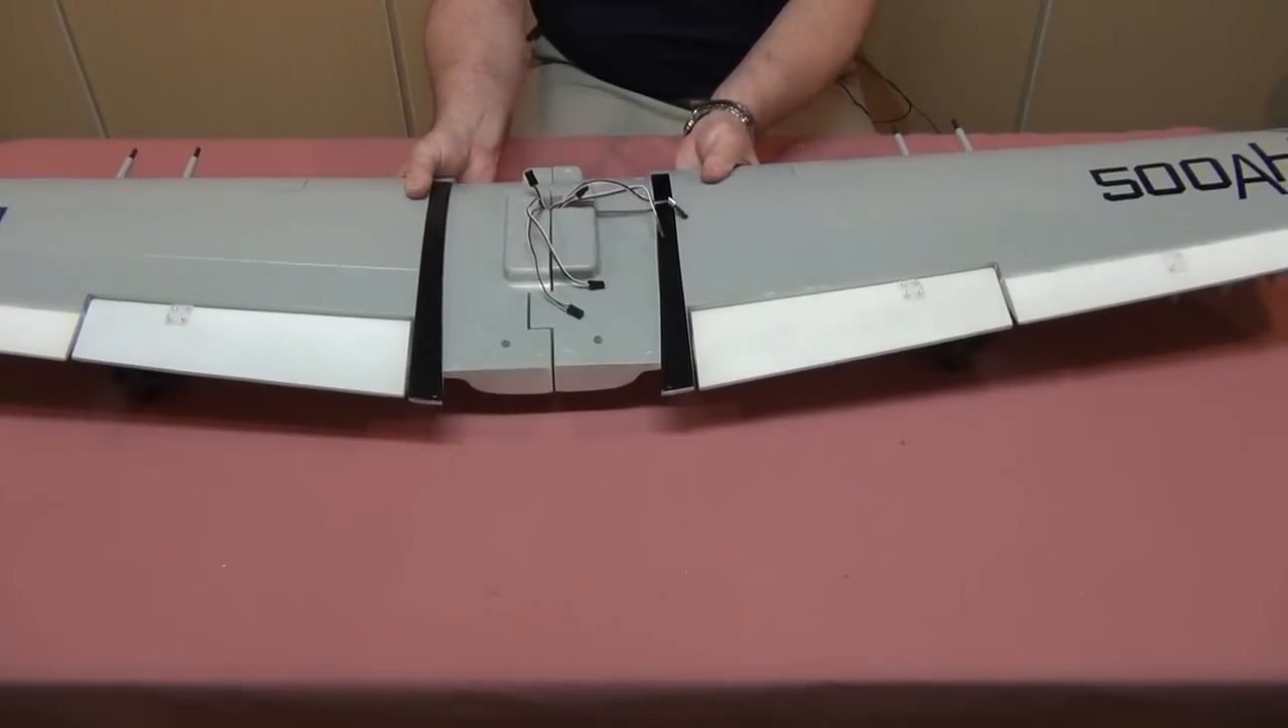We've got all the wires coming out through the top, uh, and the wing fits together. The little indents come together like so.